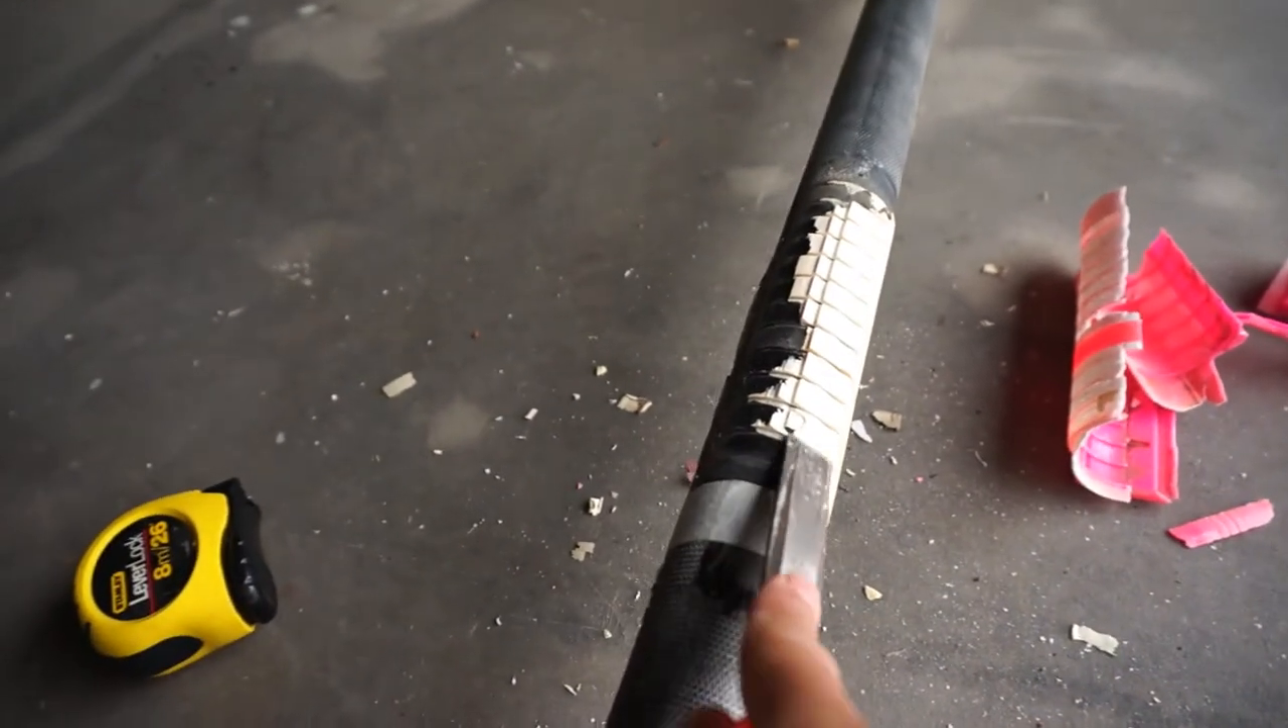So i've got the sleeve off now i've just got to just keep chipping away the old epoxy.